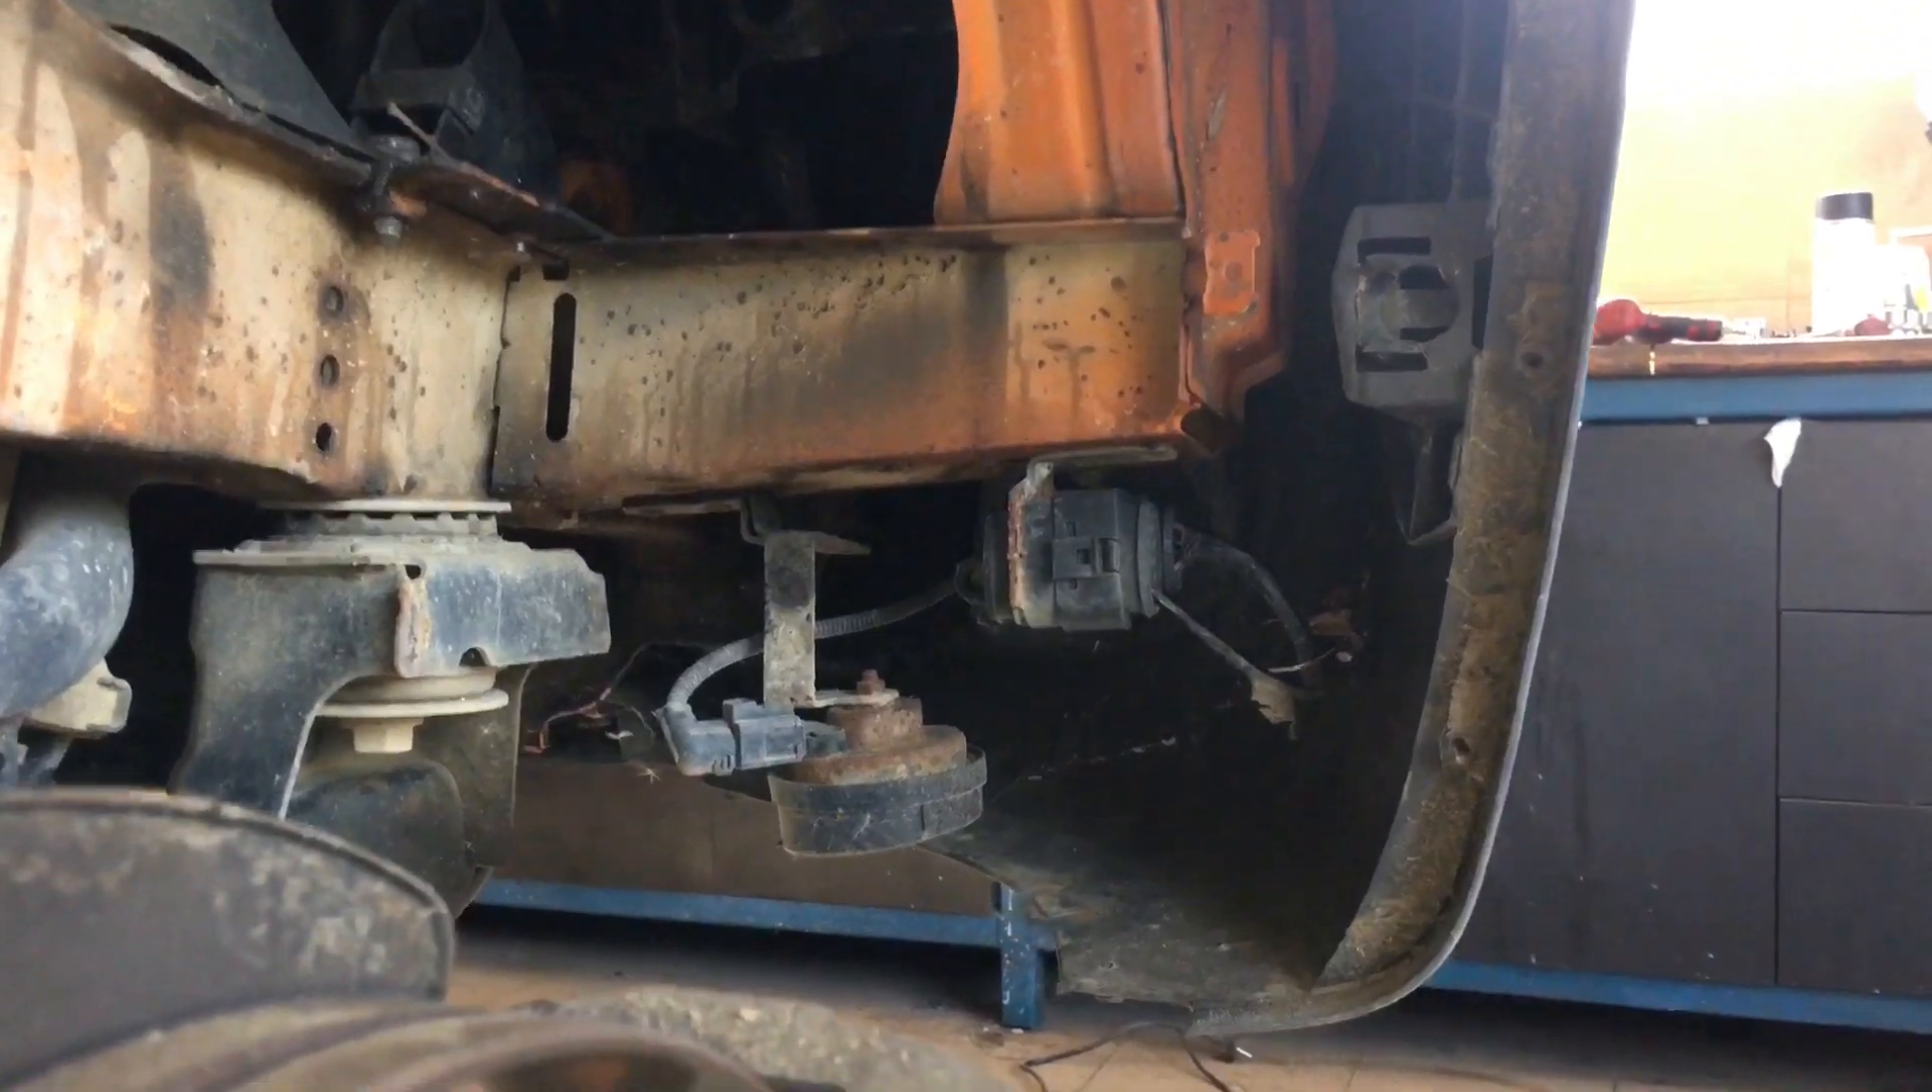So I already removed the wheel arch liner, because I removed all the plastics from the car, it's going to have a full underbody sandblasting and undercoating.